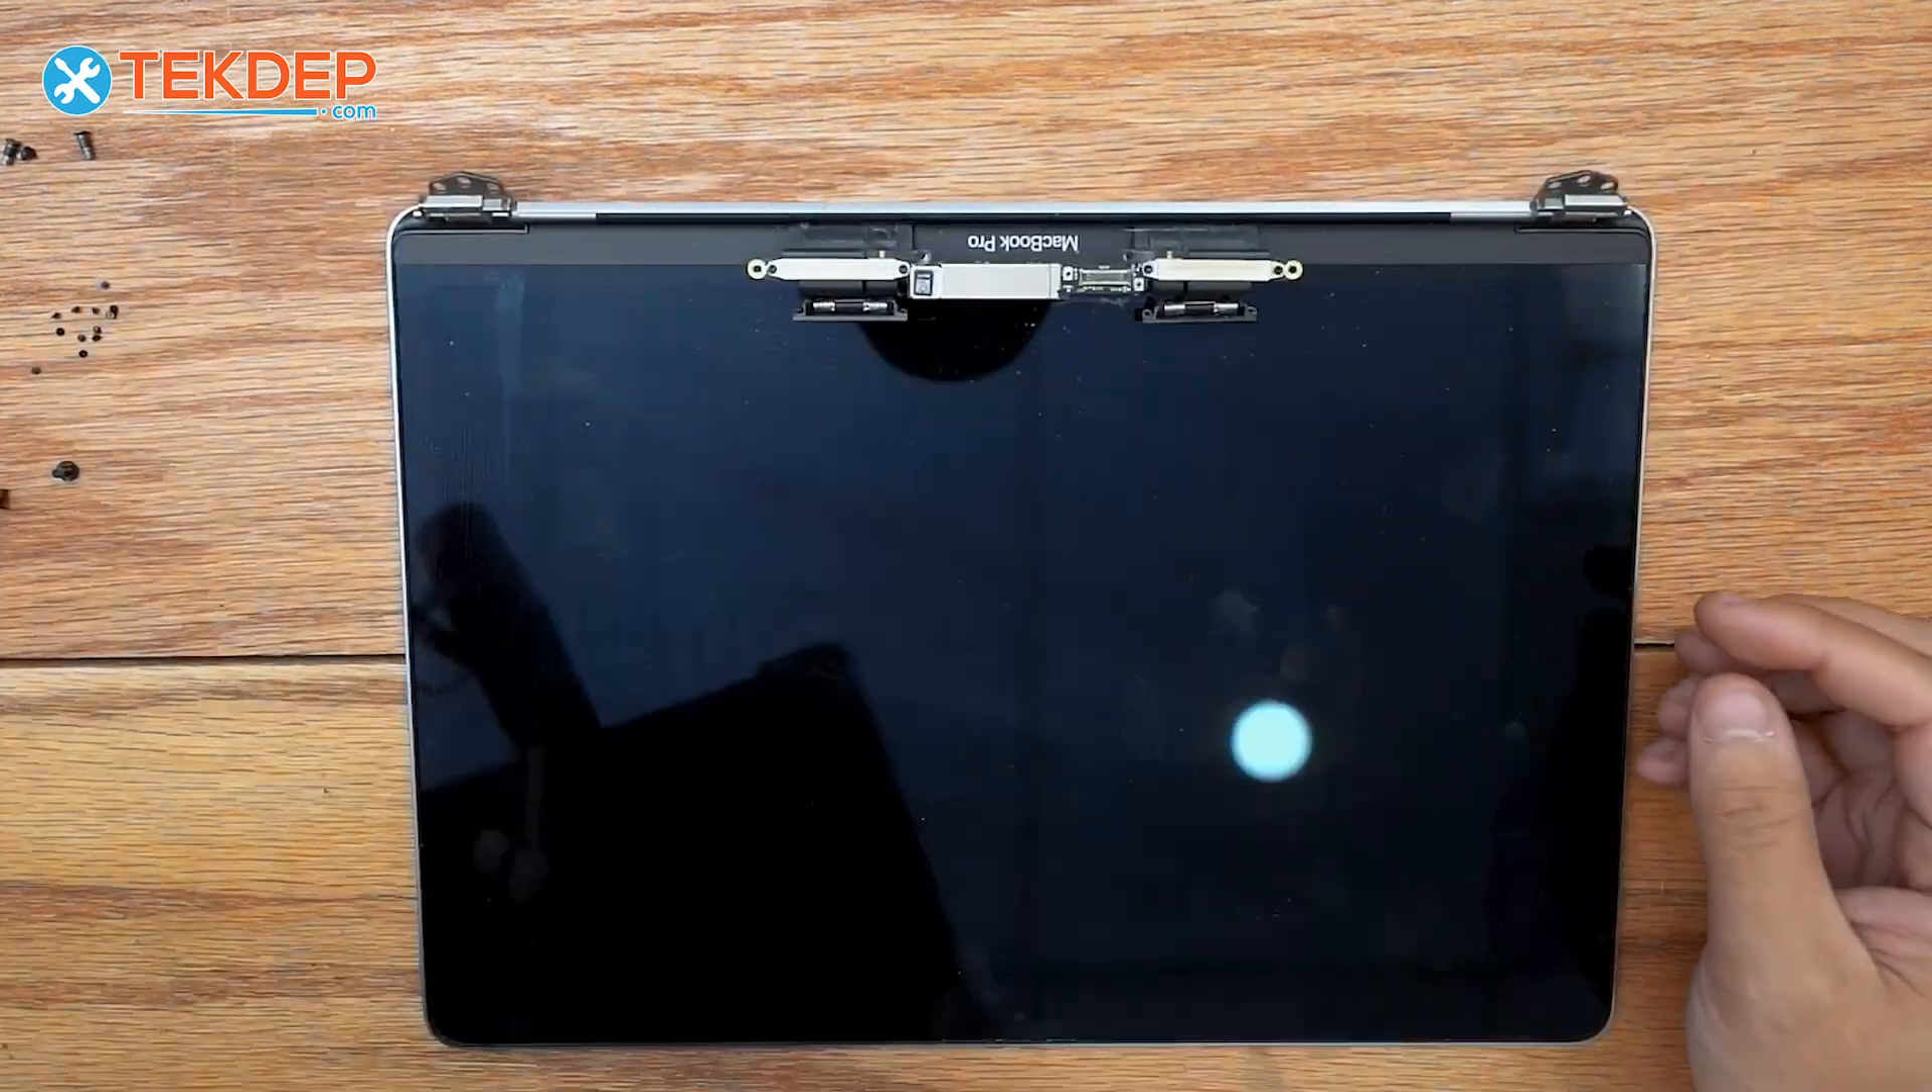So there's our bad LCD removed from our top case.